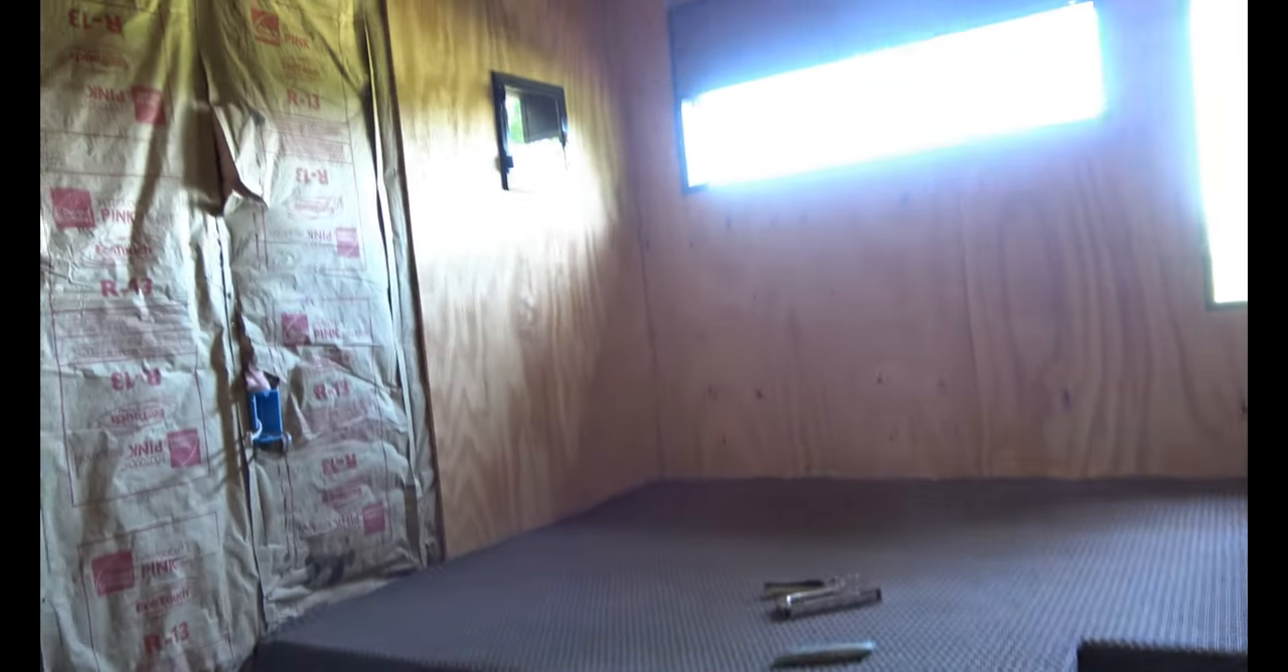We still need little shelves around the windows and stuff for all your little hunting doodads.